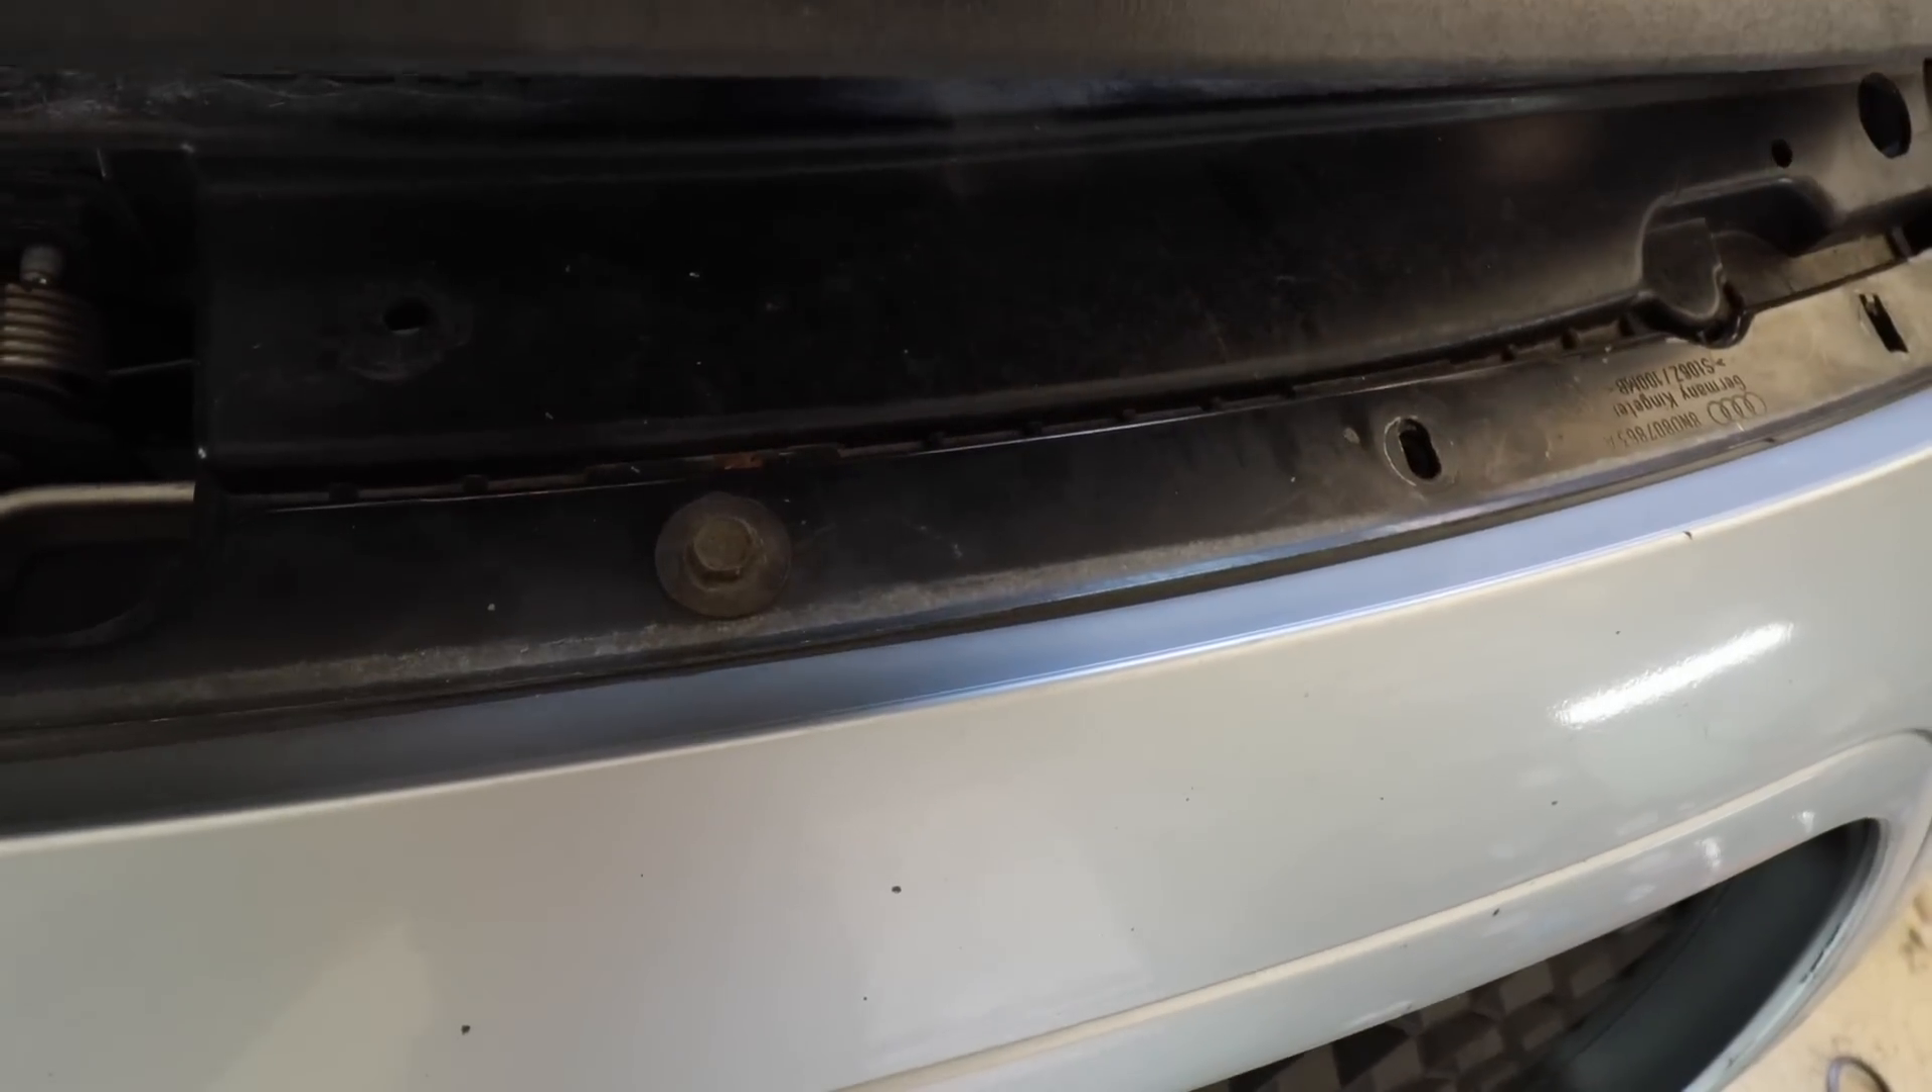Now i gotta get hardware for the top of the bumper i literally have one bolt holding it in.